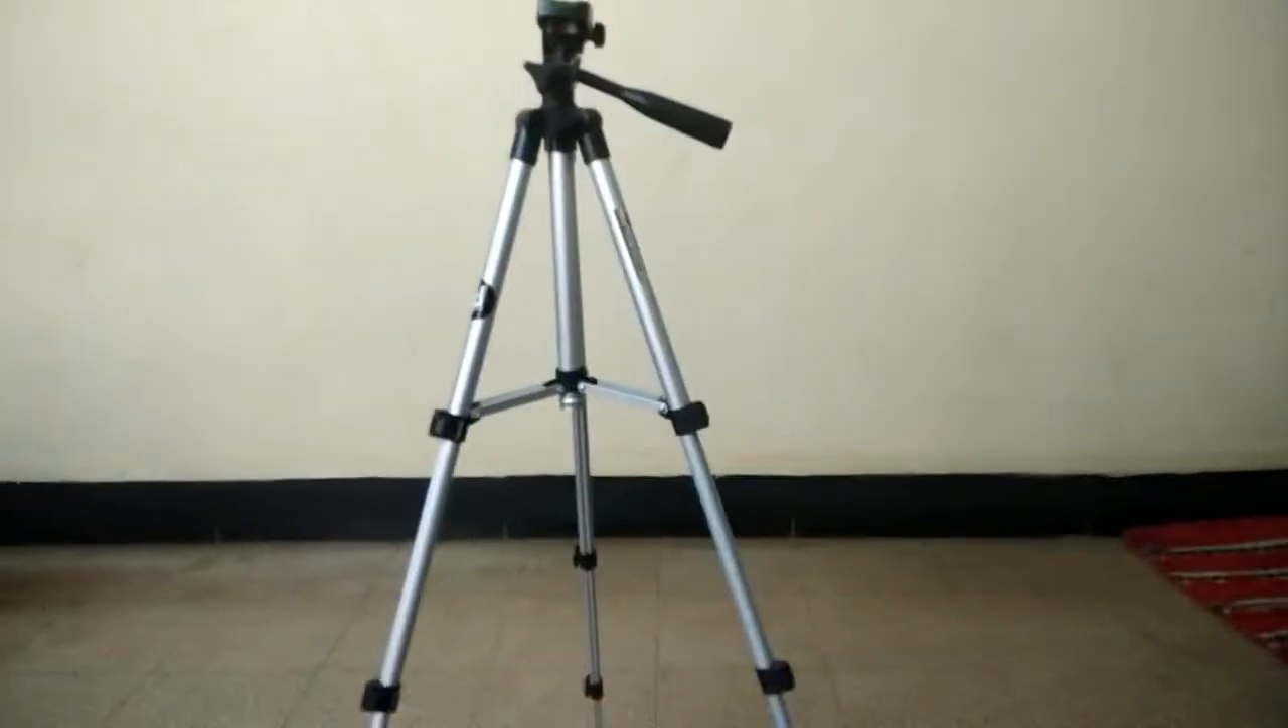So guys this is how the tripod looks like after it has been totally assembled and you are good to go.